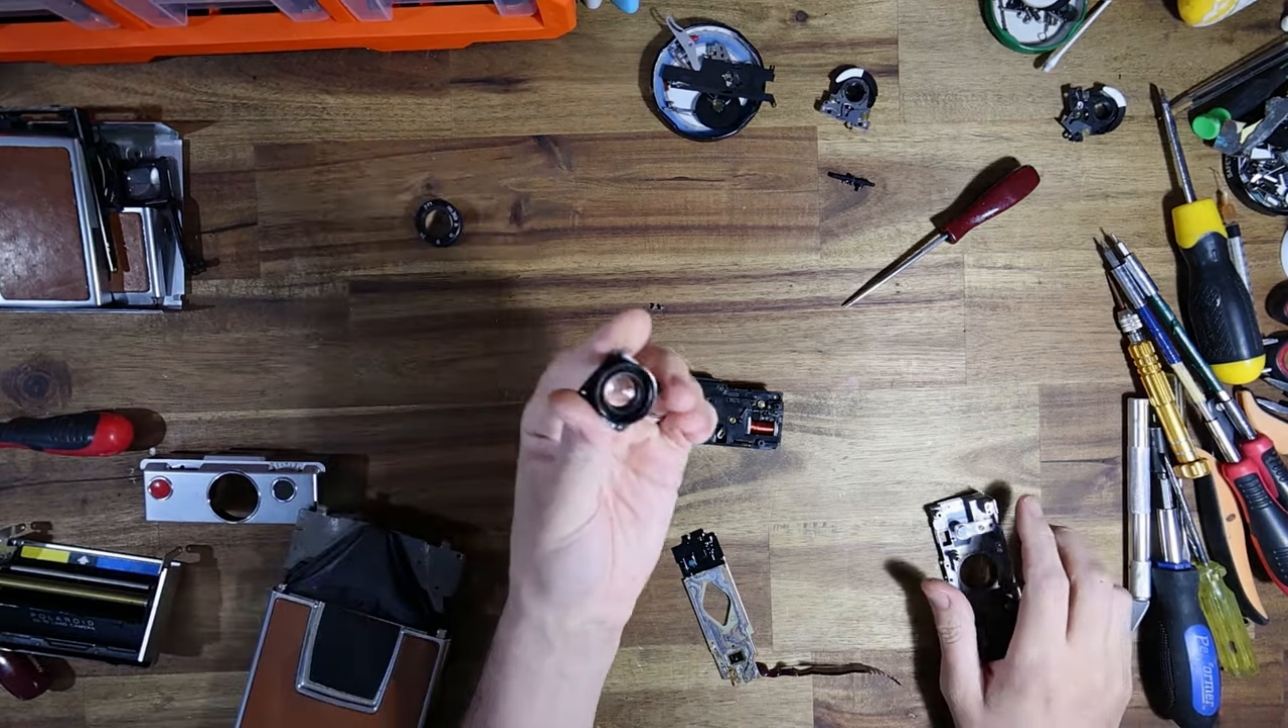All right, lens cell has been liberated.